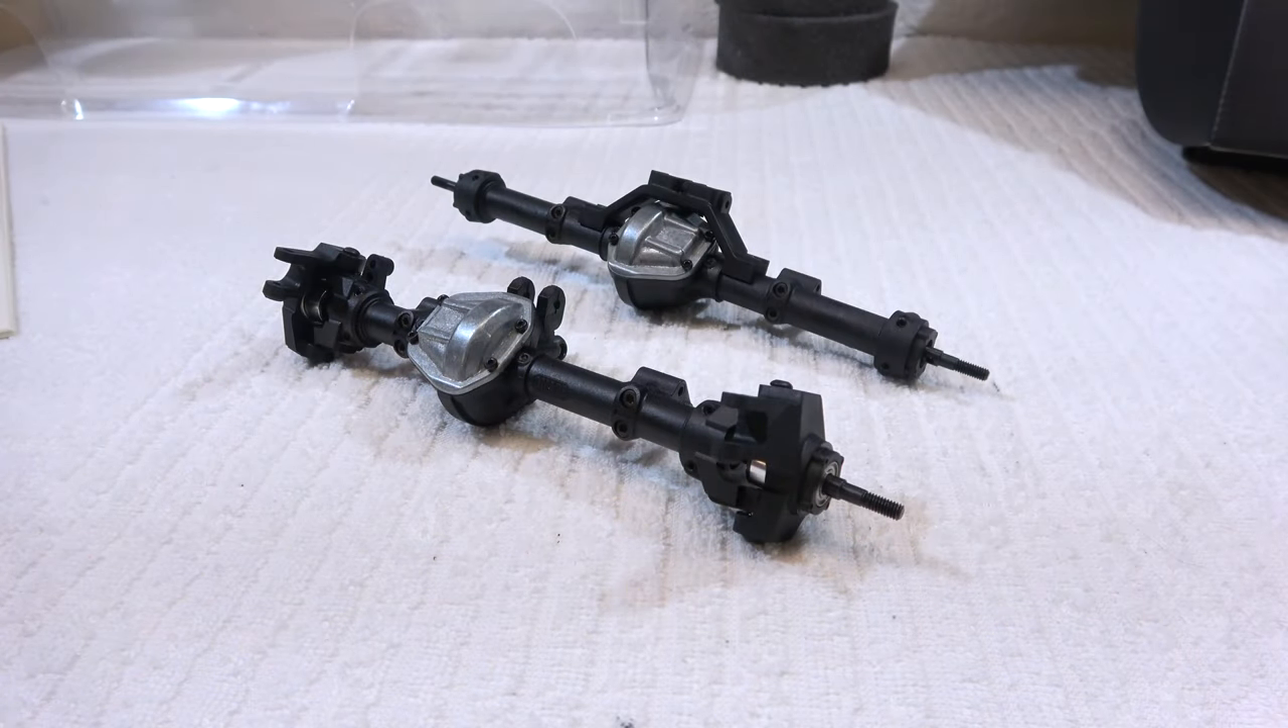Here you can see the front and rear axle completed.